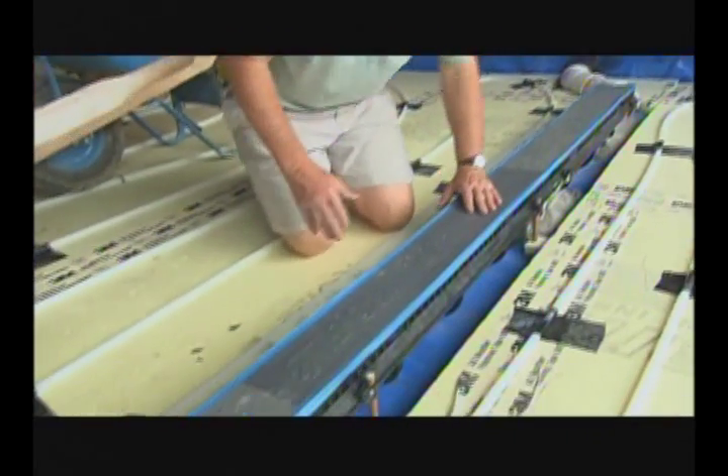The radiant floor heating tubes are in place and pressurized, and the trench drain is in place, all set to go.